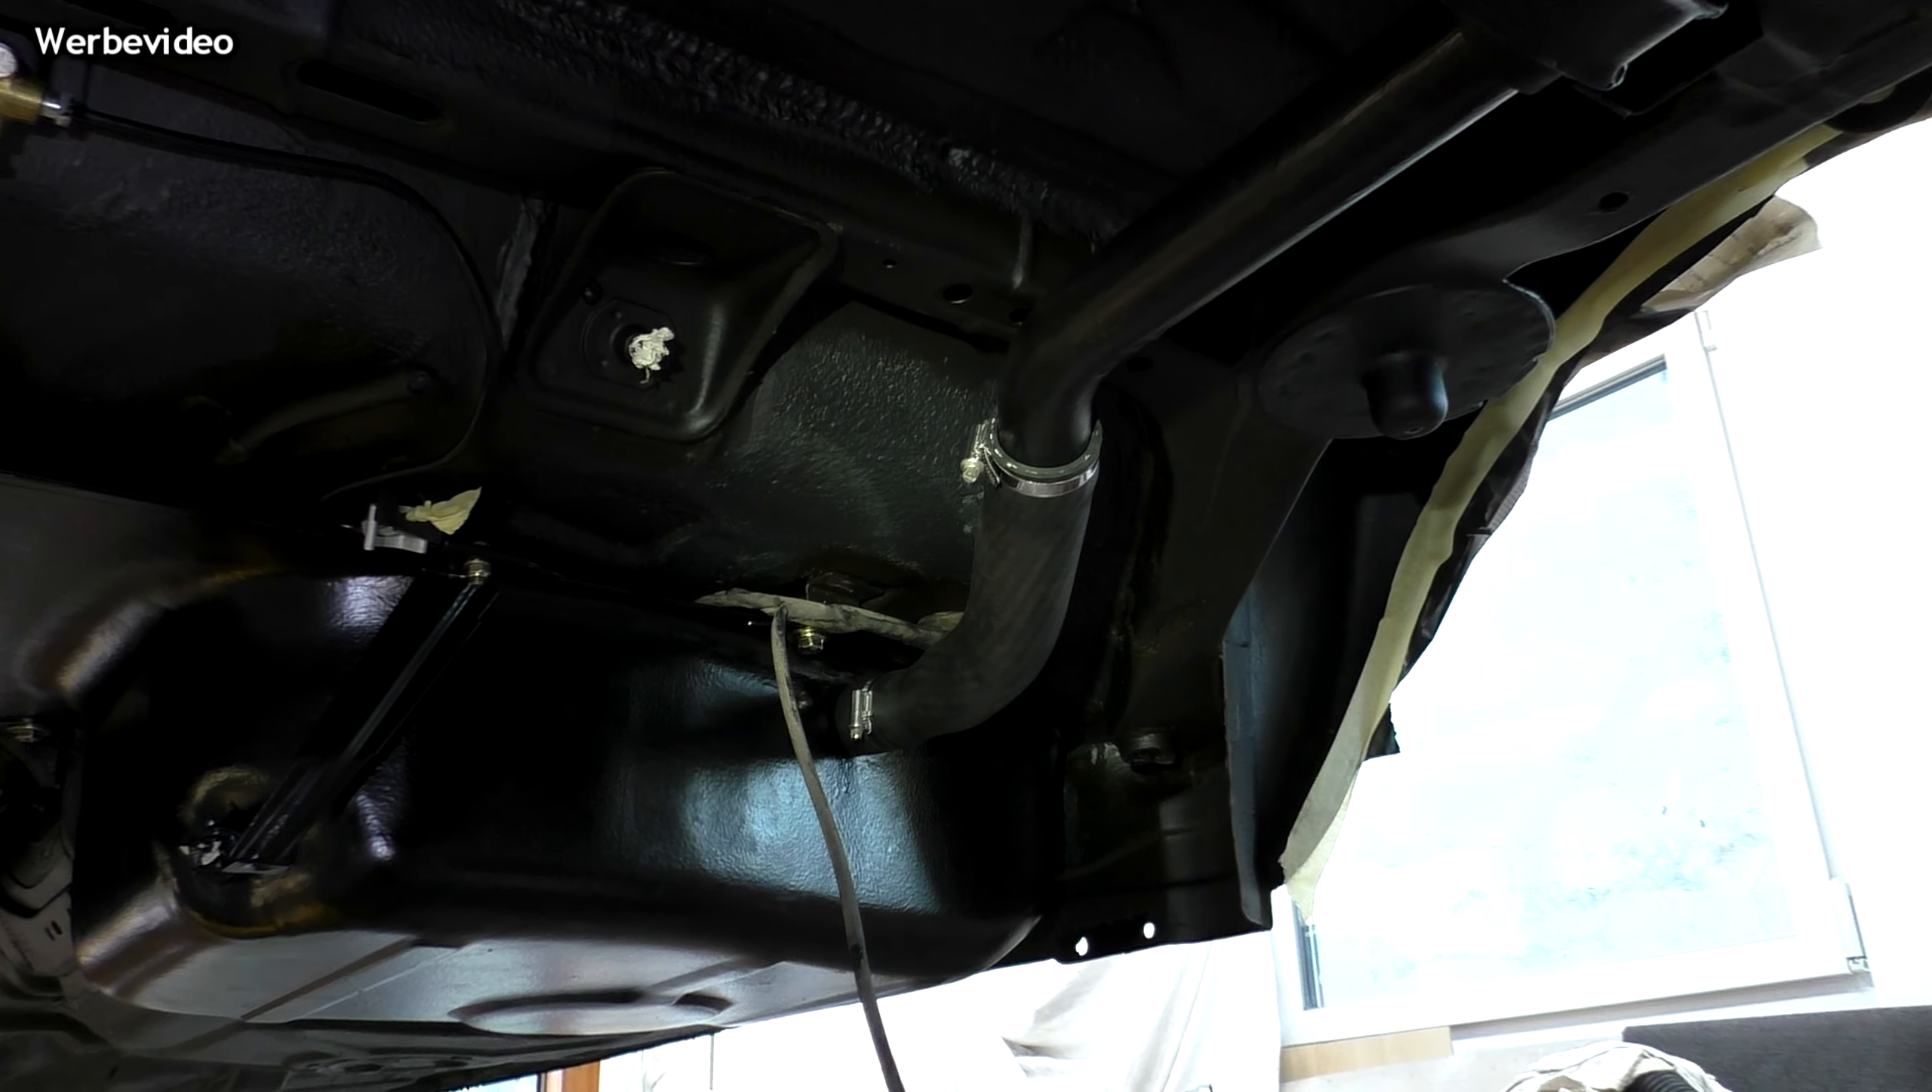So, dann seht ihr hier habe ich schon den Schlauch zwischen Tankrohr und Tank angebracht.